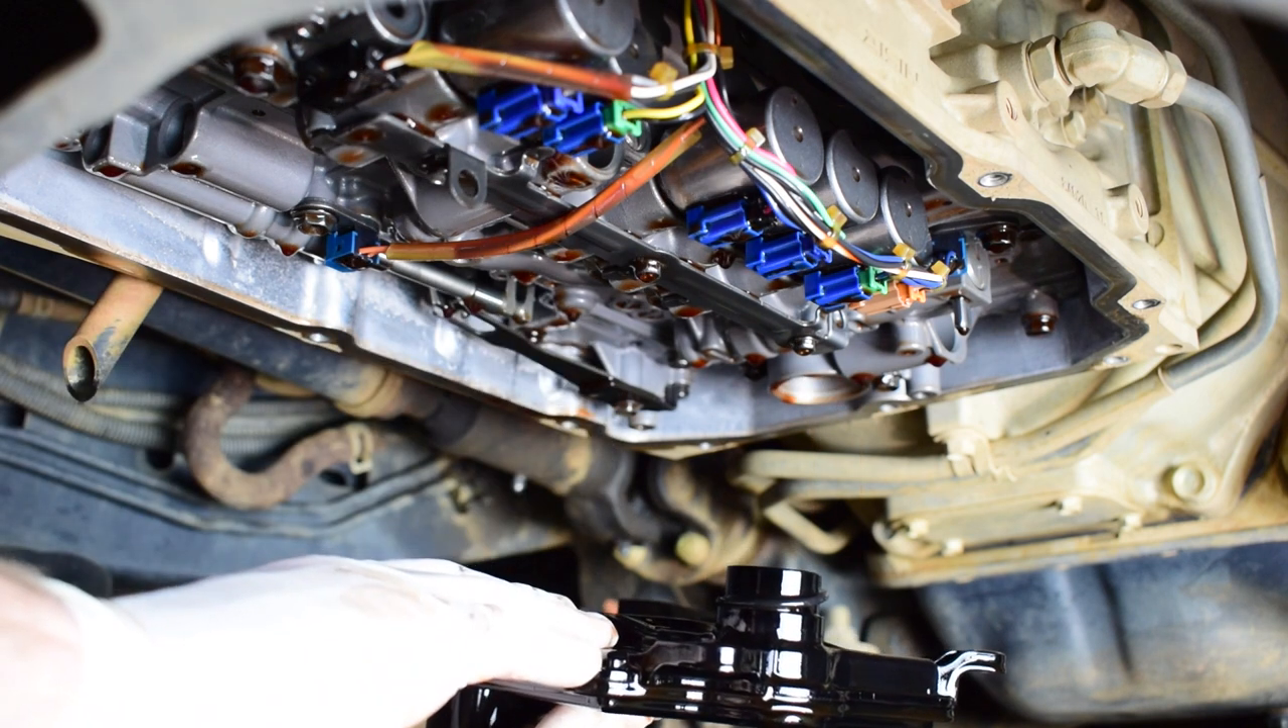So now I've removed the old transmission filter from the transmission.